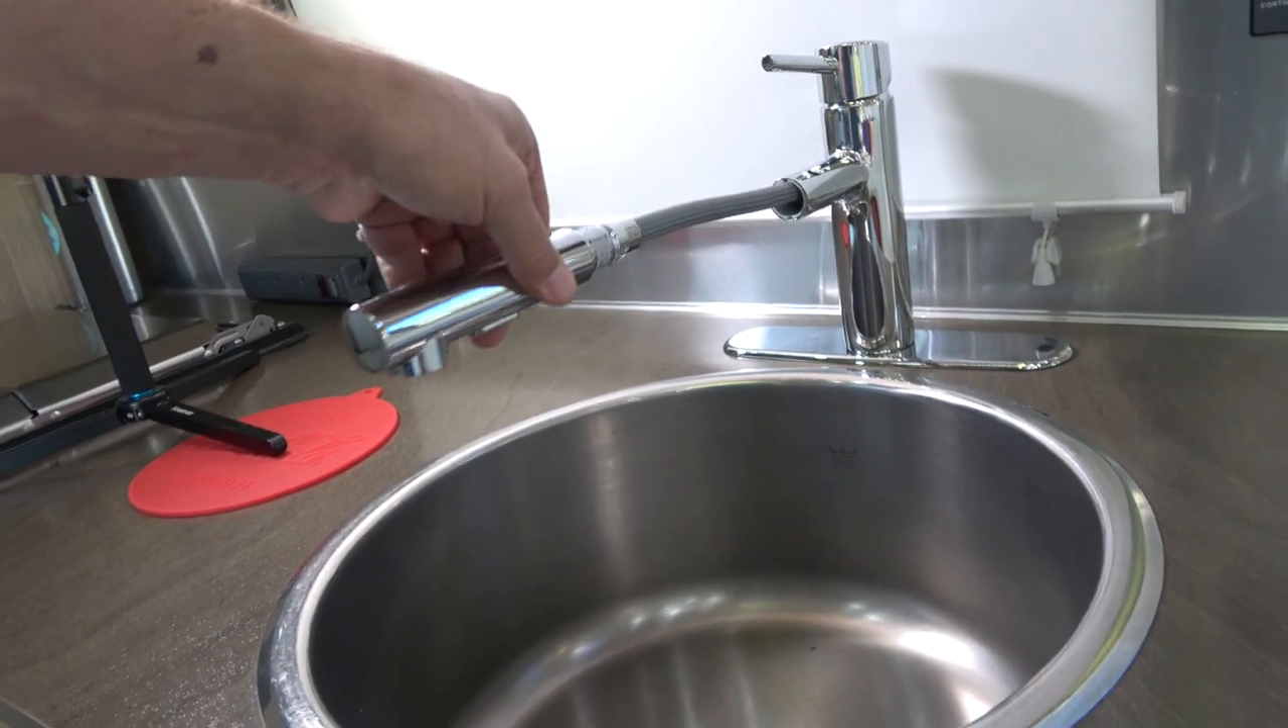You've got a nice new faucet in place here with a retractable sprayer.